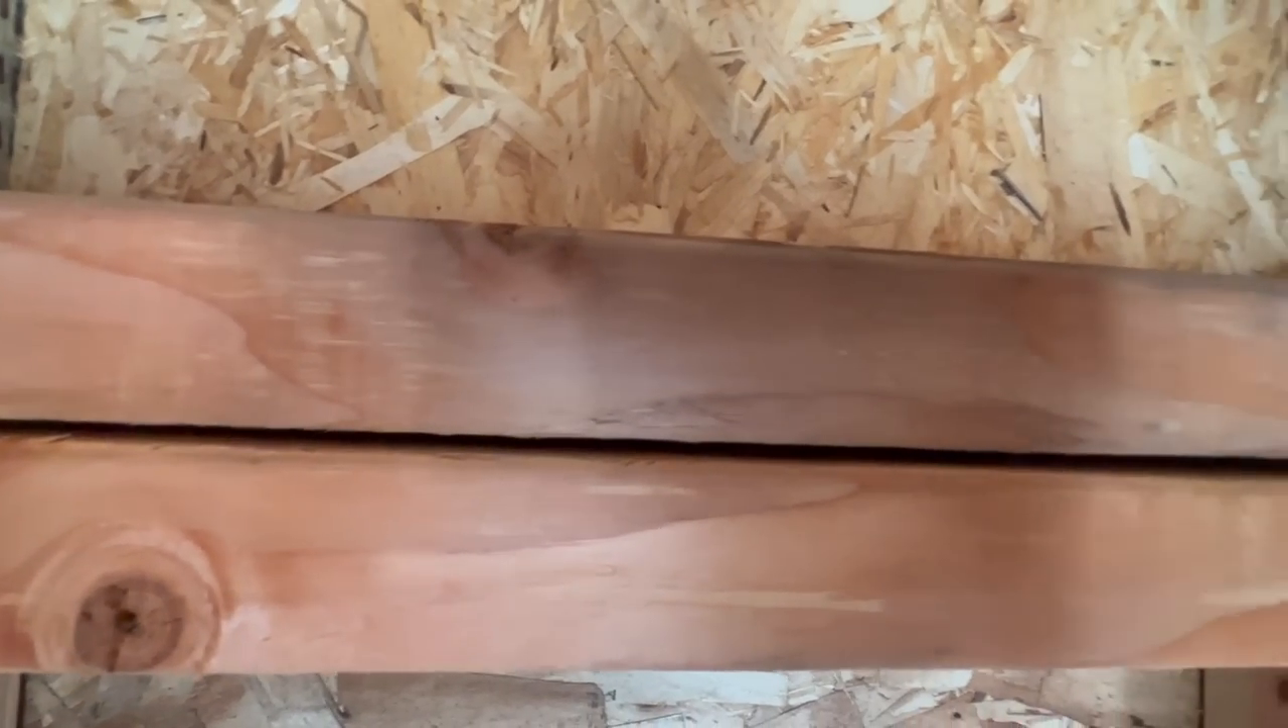So this is where we put the foam in, that gap right there. Every once in a while you can see a little bit of daylight through there.